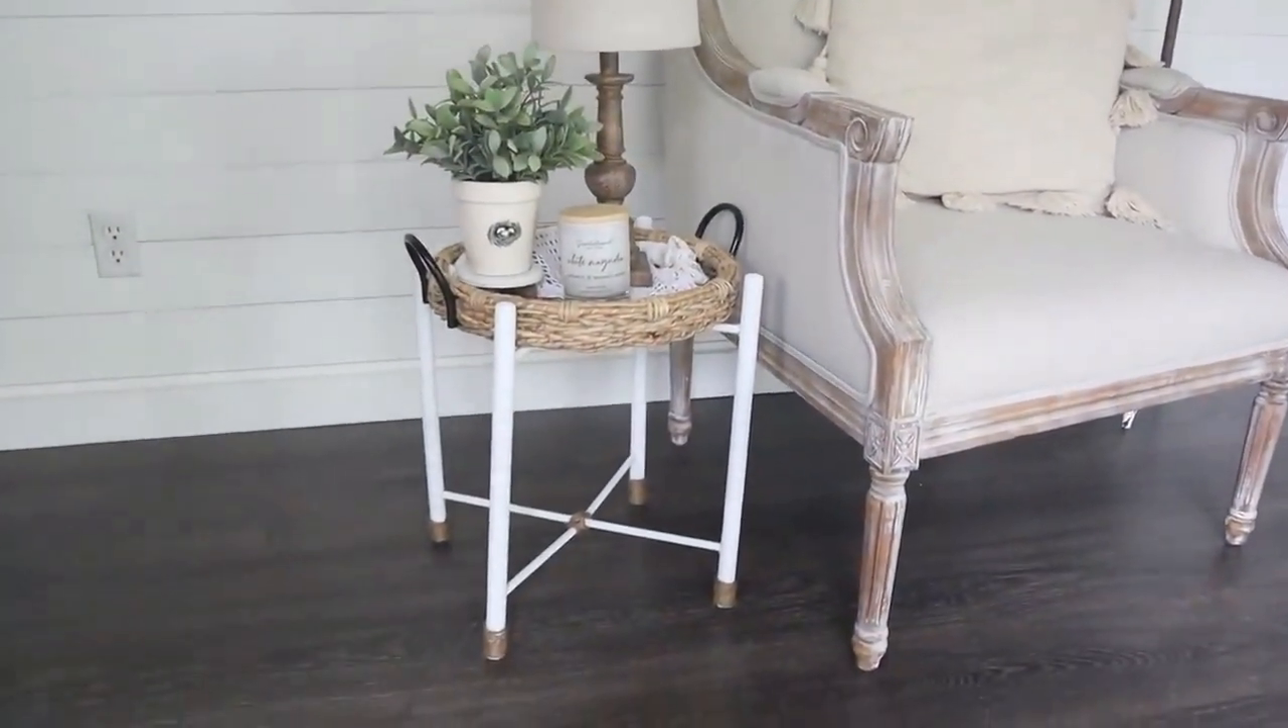I have this woven tray on hand that fit perfectly.